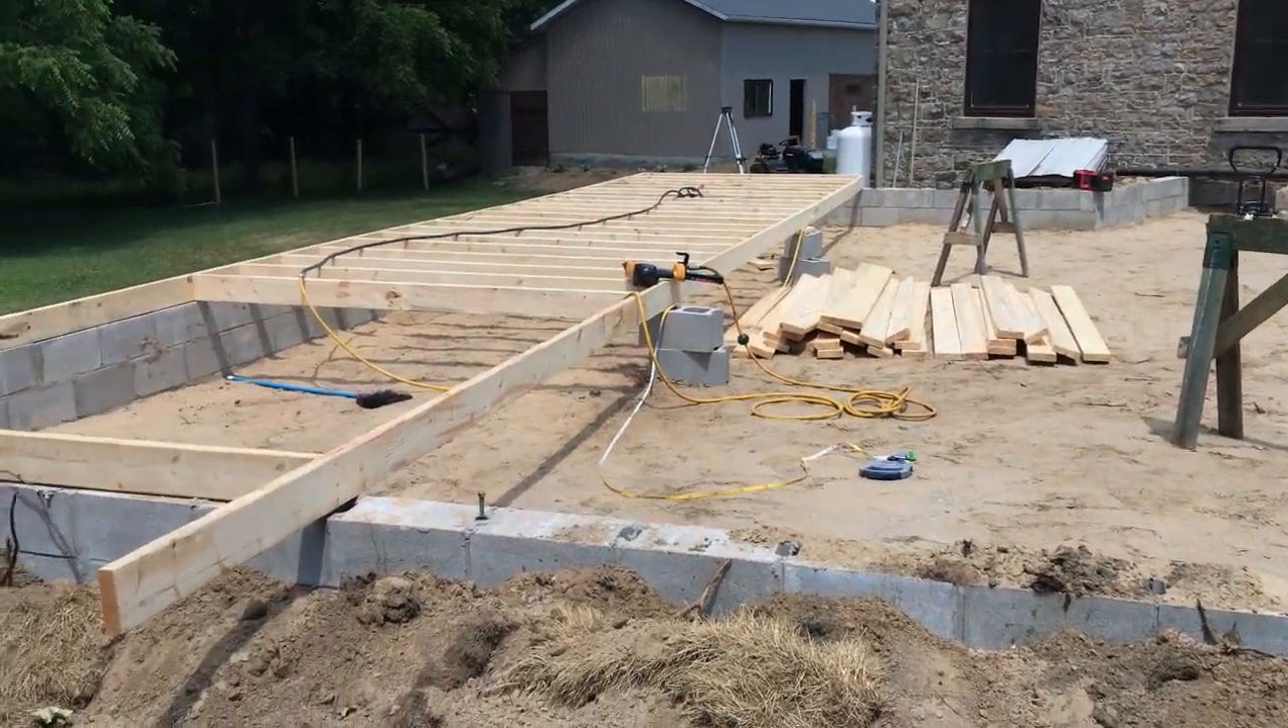So here we are, we have the block all finished. The outside is all back filled, the inside is all back filled with sand and that's all packed down.